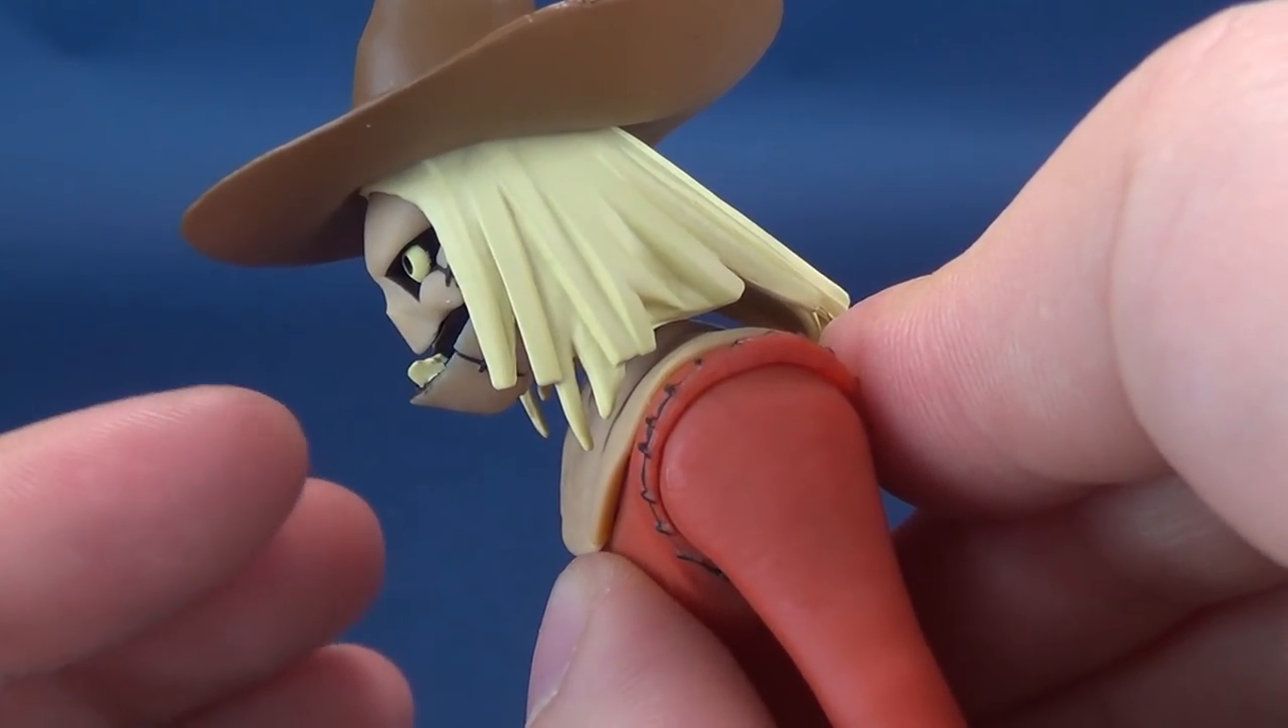There's a visible gap between the bottom jaw and the top jaw.